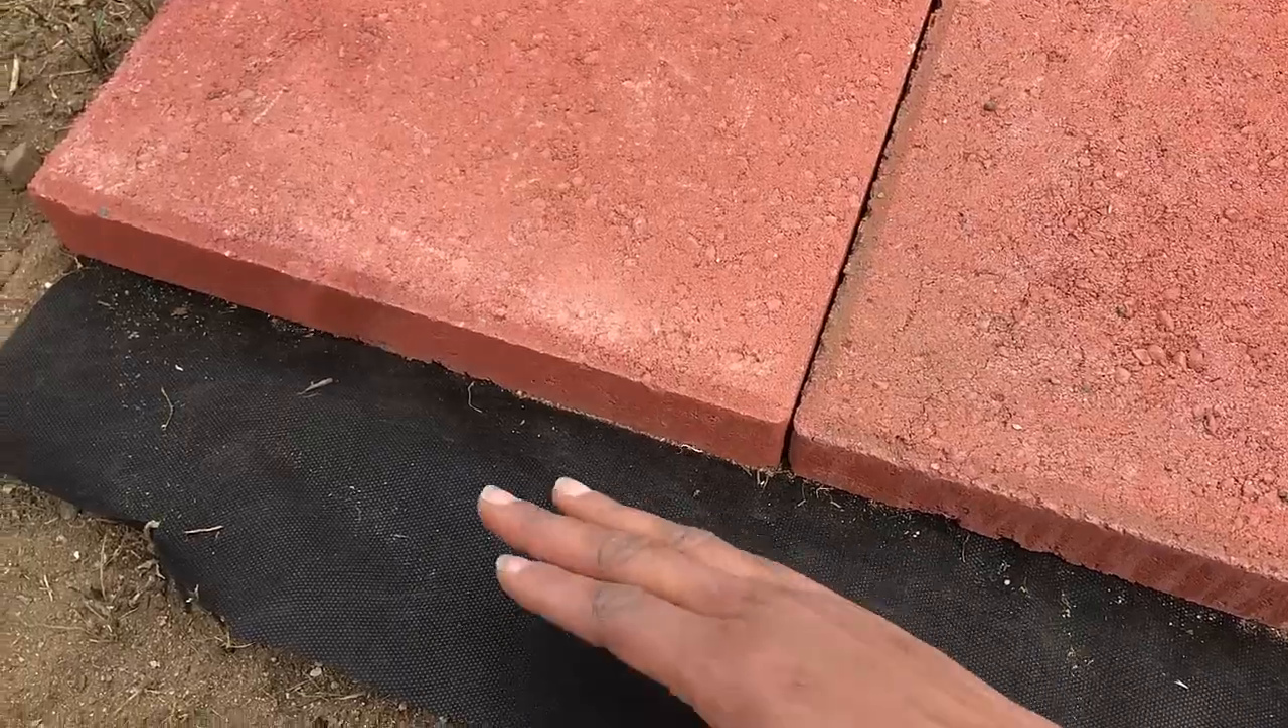And you see here I did put some landscaping fabric down.